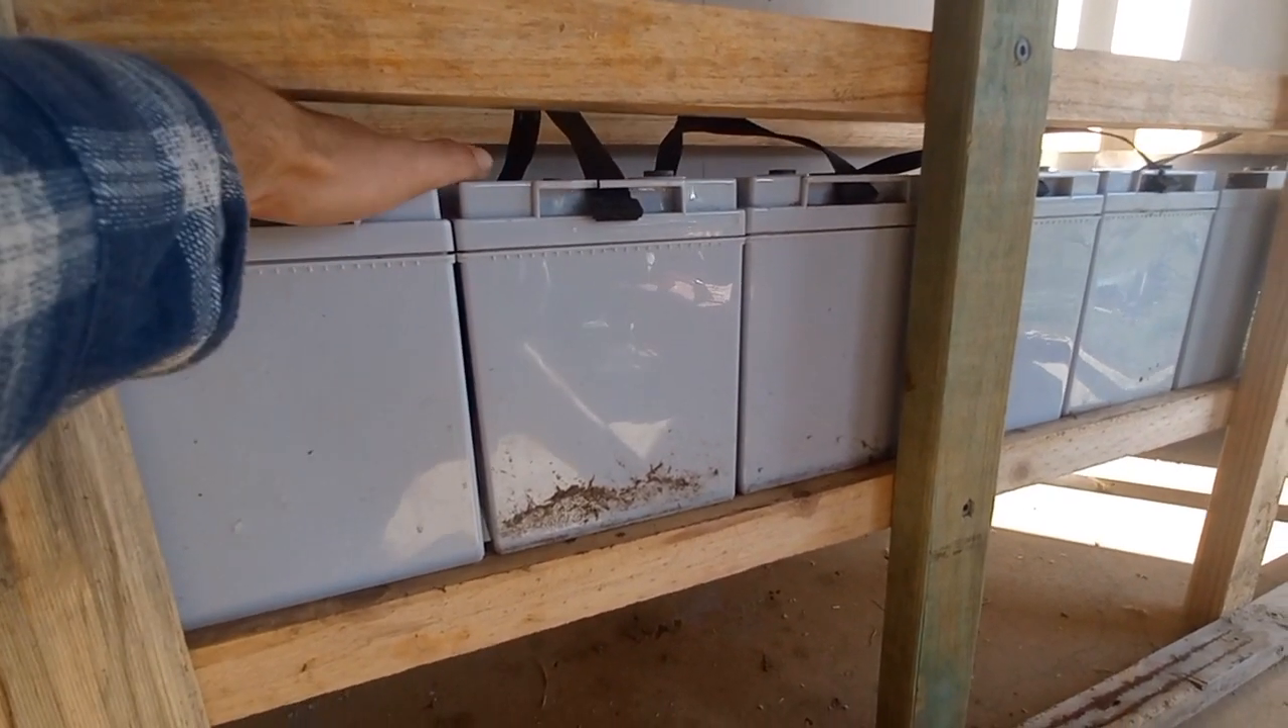I really put the these rails too close to the top of the batteries.